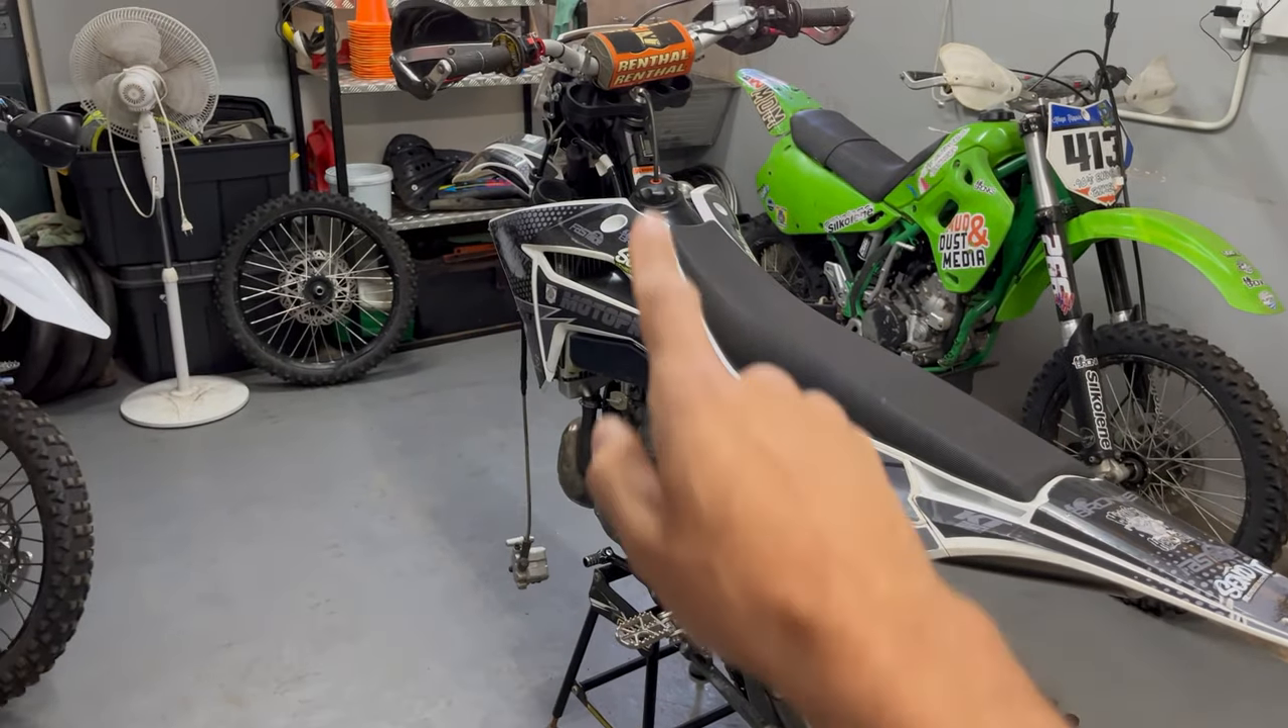We don't have the front forks back yet so we won't be uh won't be riding this bike this weekend.